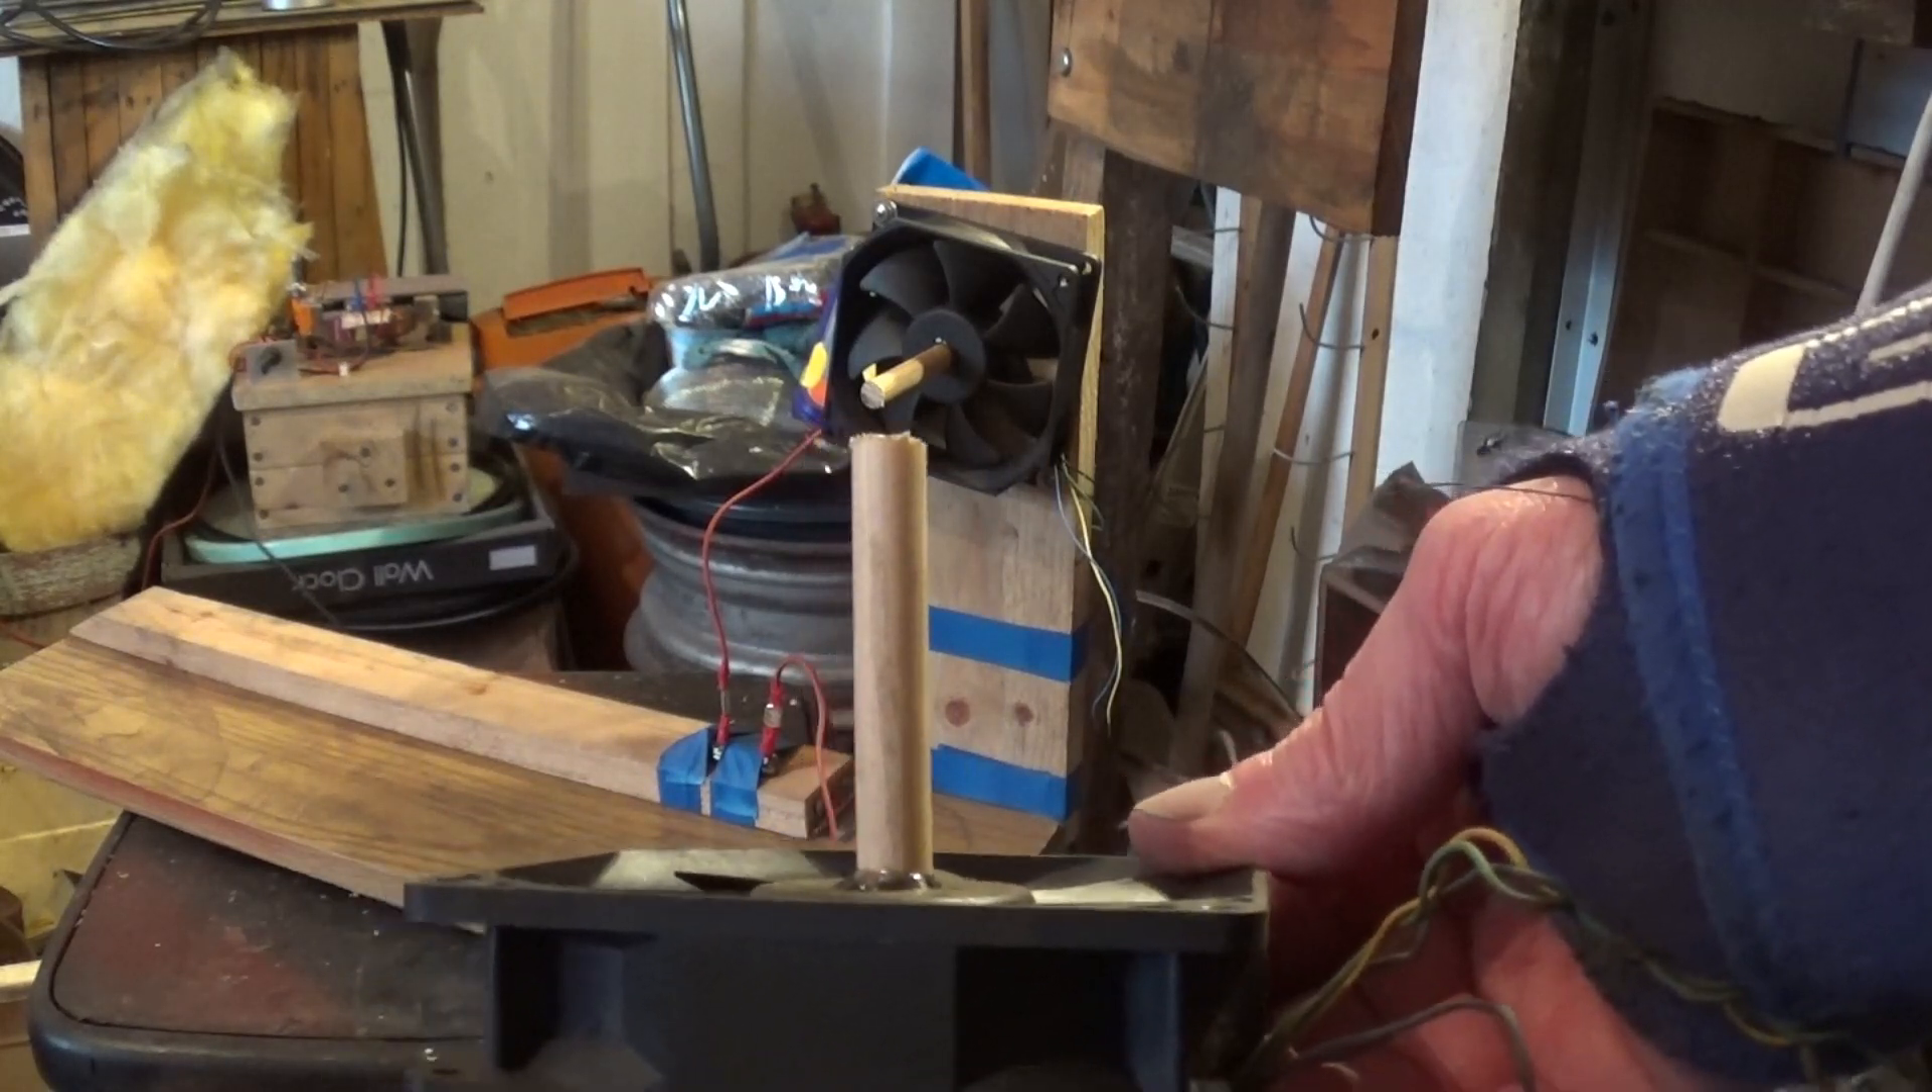And what I've done, is epoxied a bit of dowel on for a spindle, you see.